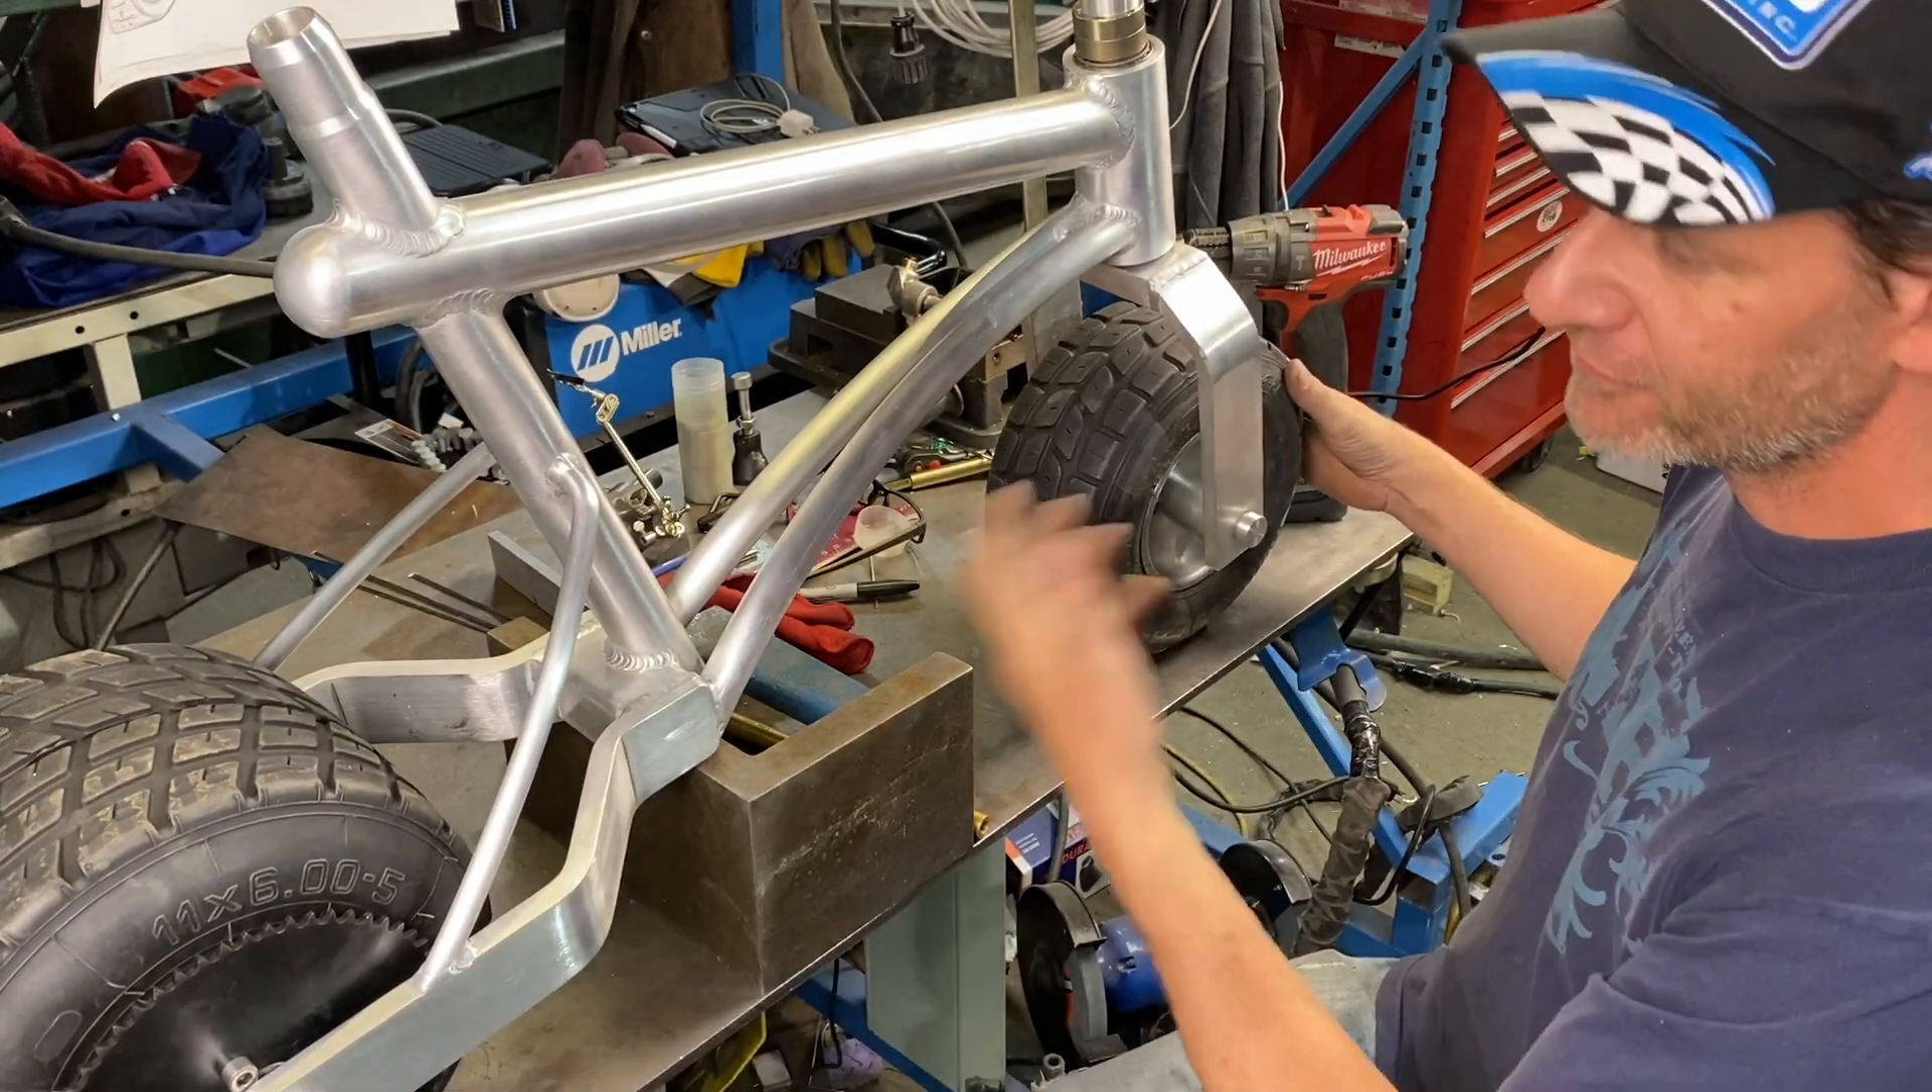We have our steering on, our frames all done.